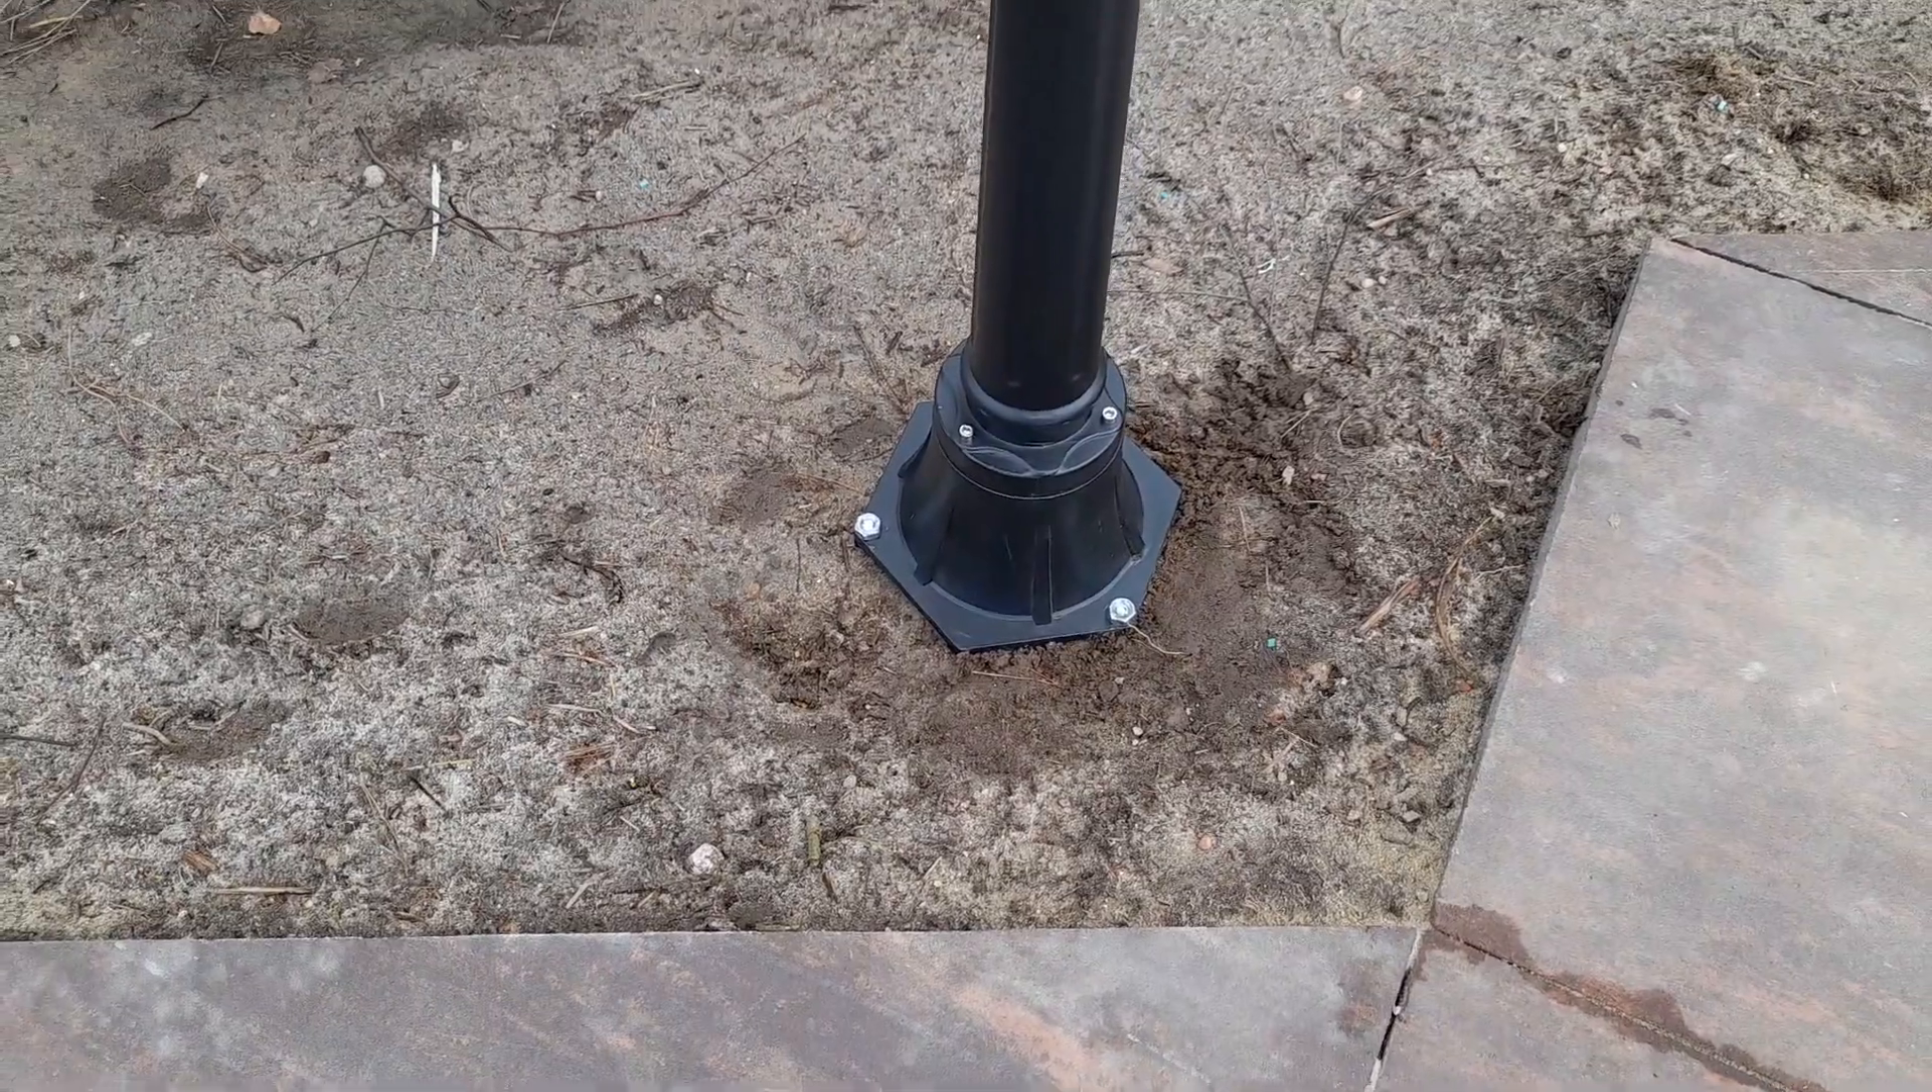A tu mamy już taką lampę na gotowo właśnie tak wygląda już zamocowana.